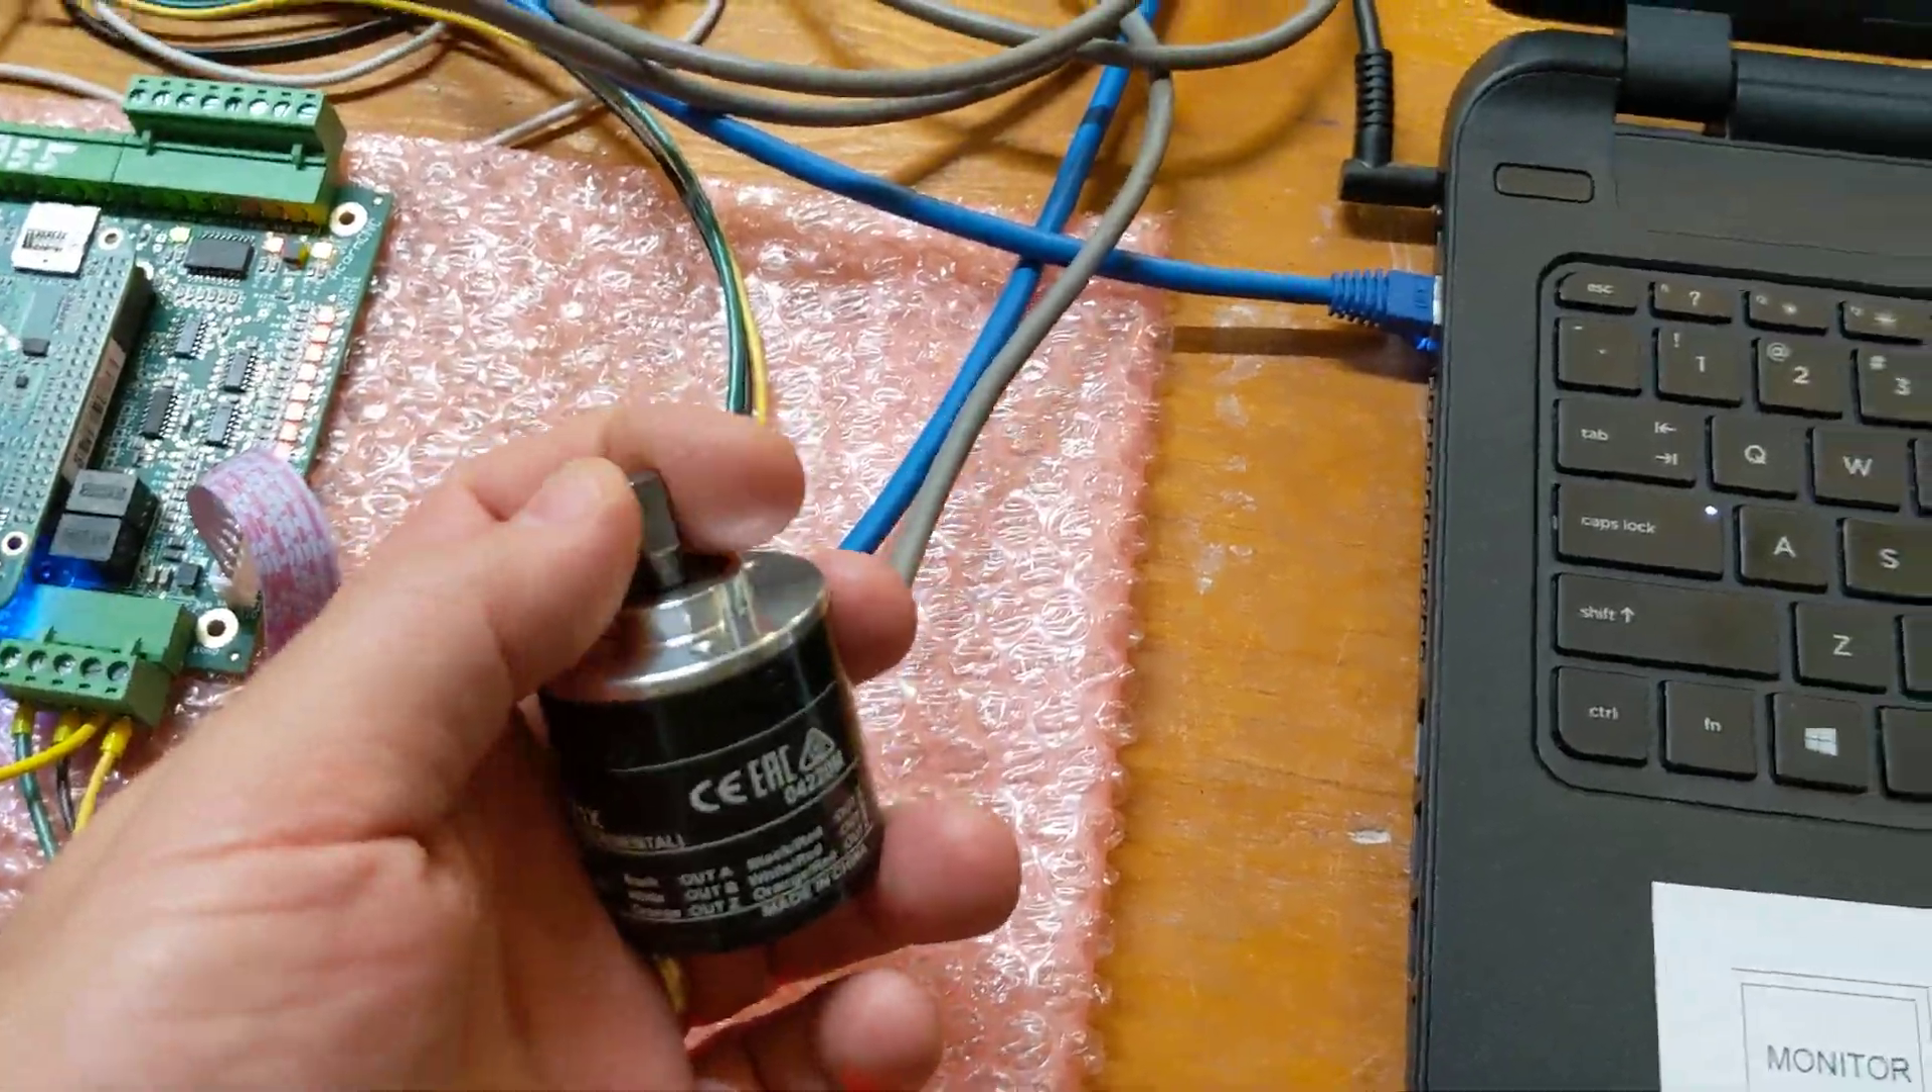I don't have the encoder mounted to the machine i just have it sitting on the bench.